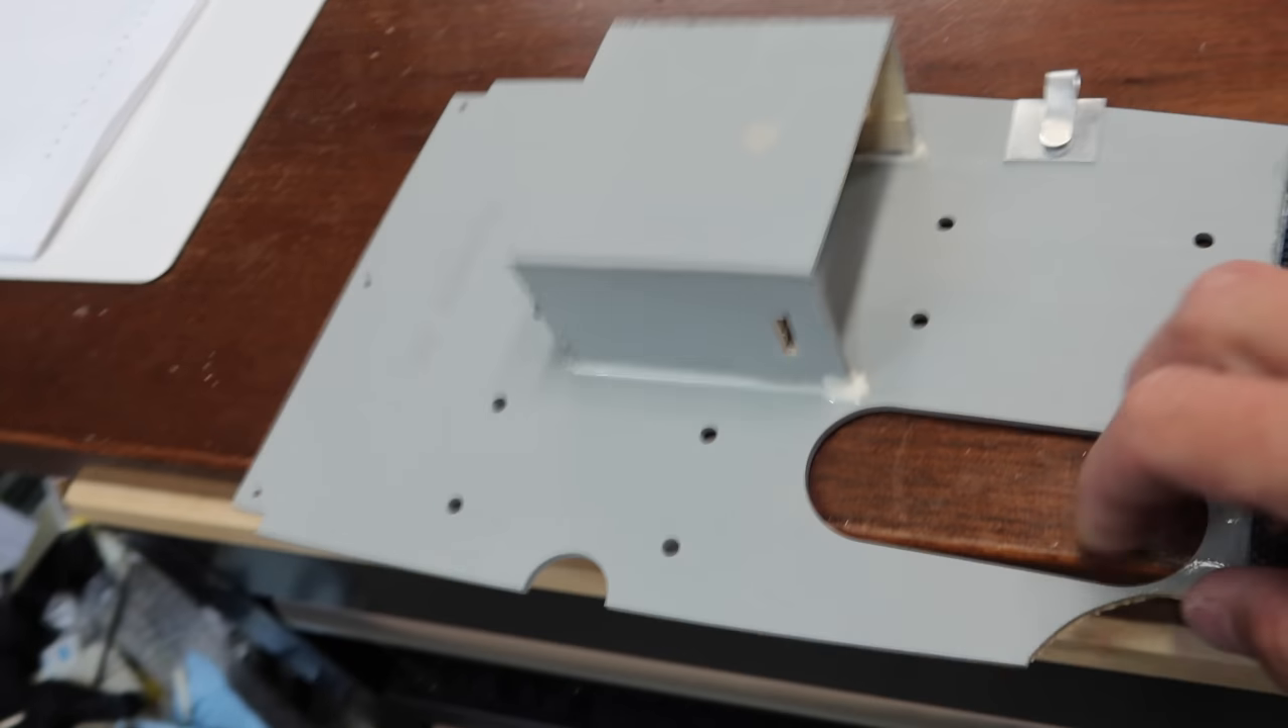All right so our little battery house is glued in place.